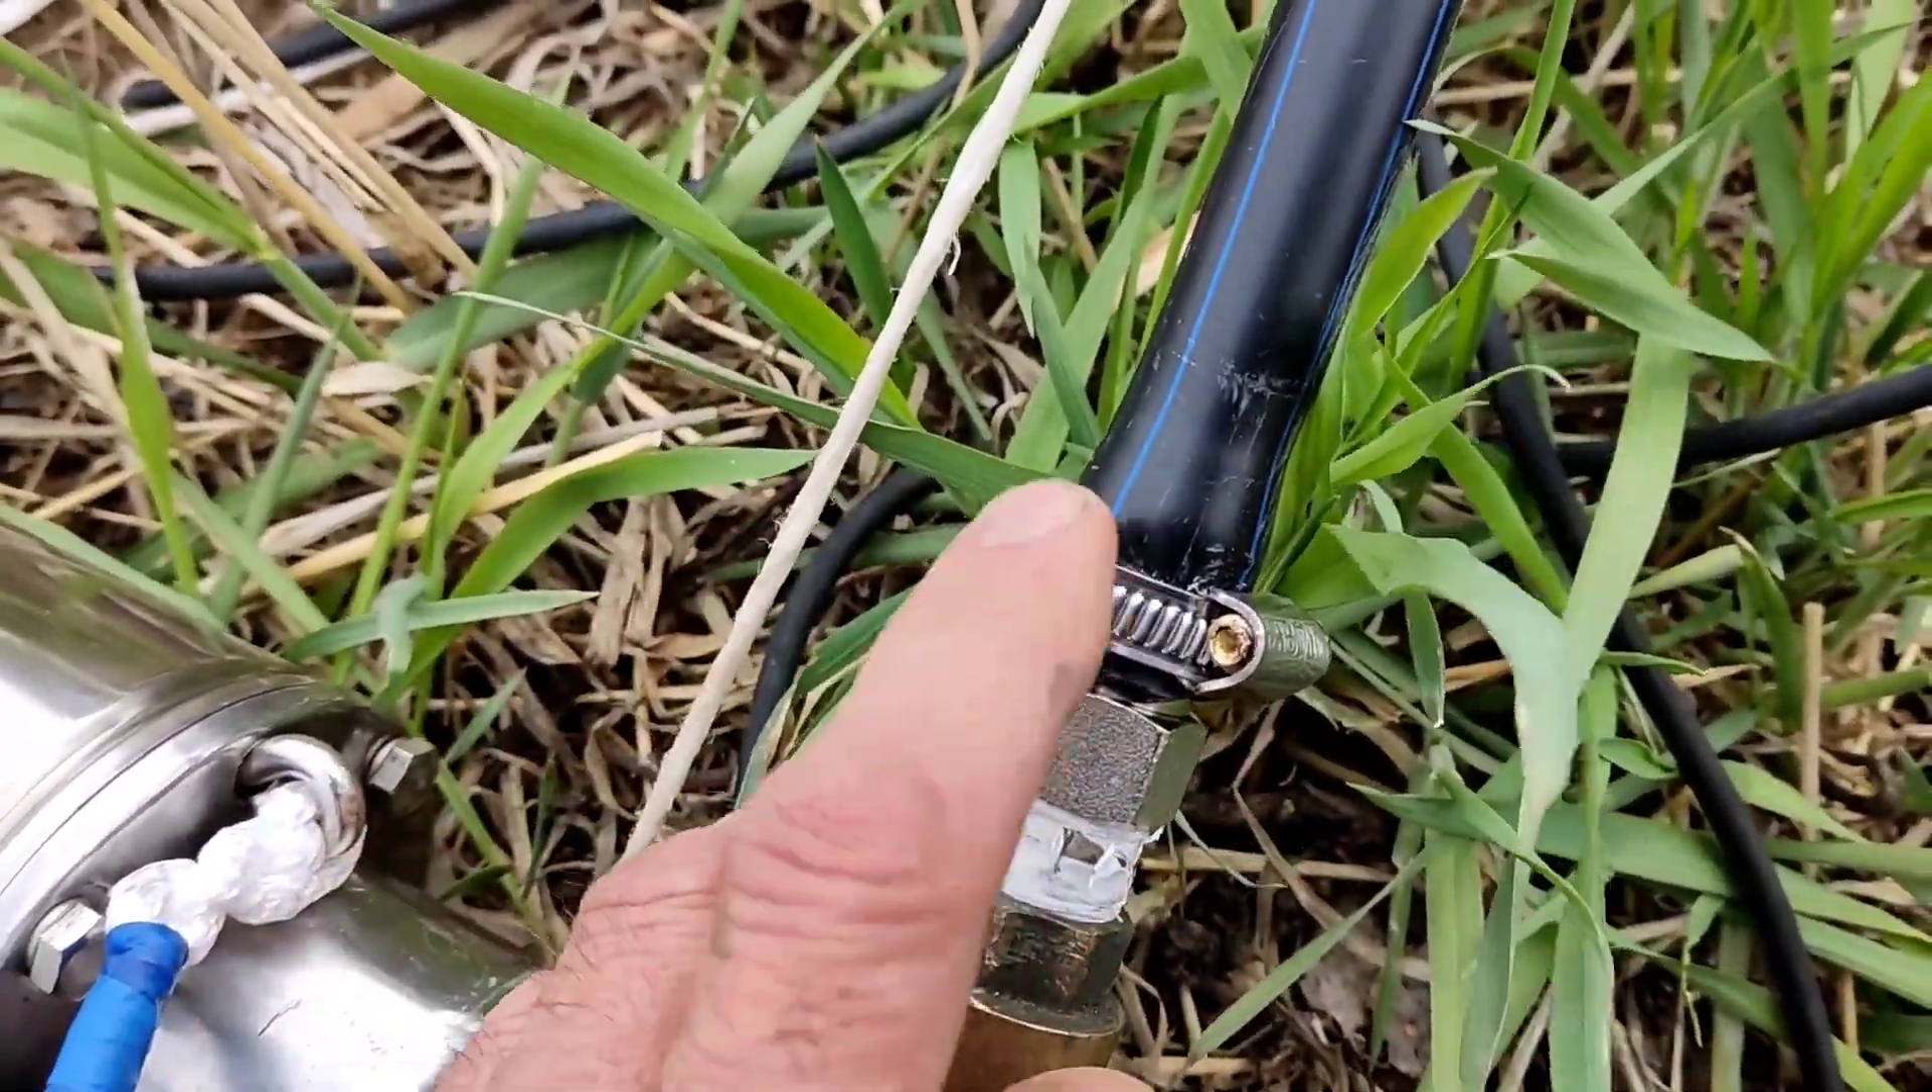Поставил трубу на место, на фитинг, поставил хомут.